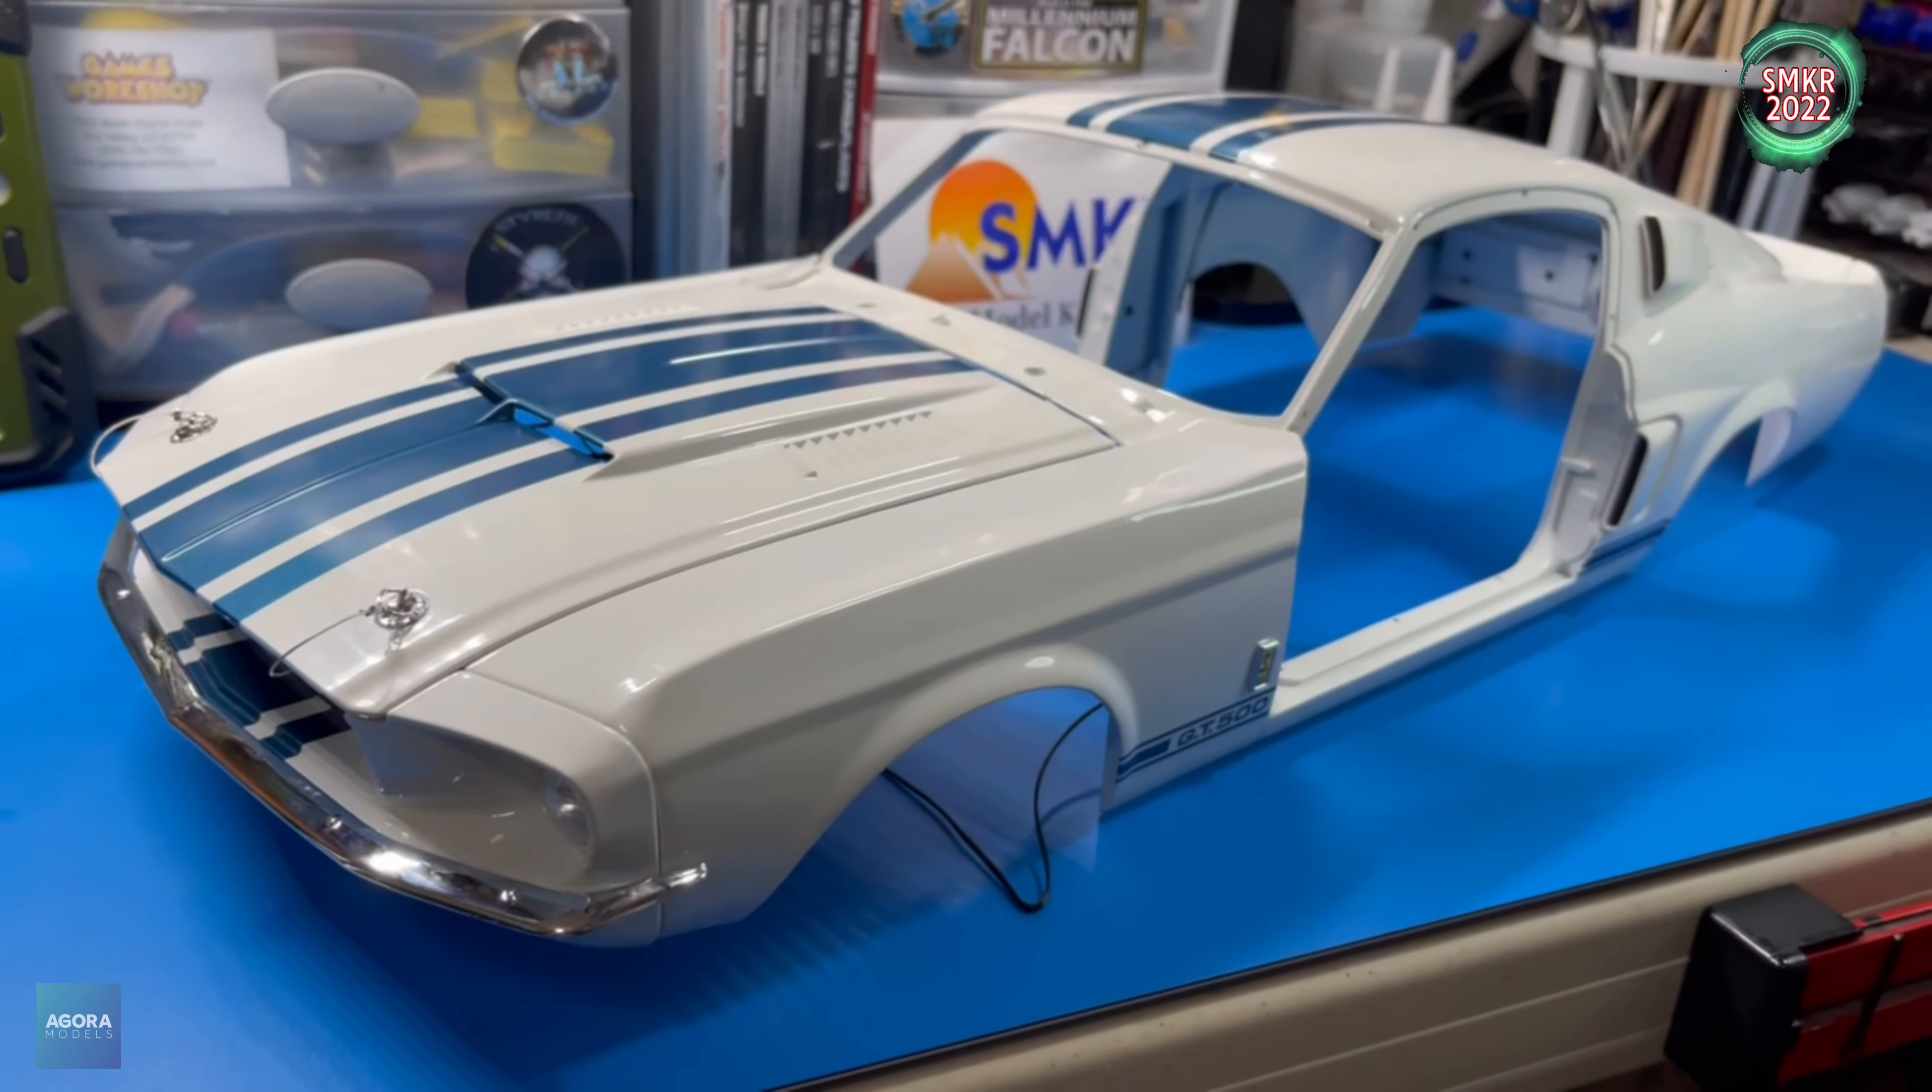There's a few things that still need to go on. Like the windows and the doors and such.